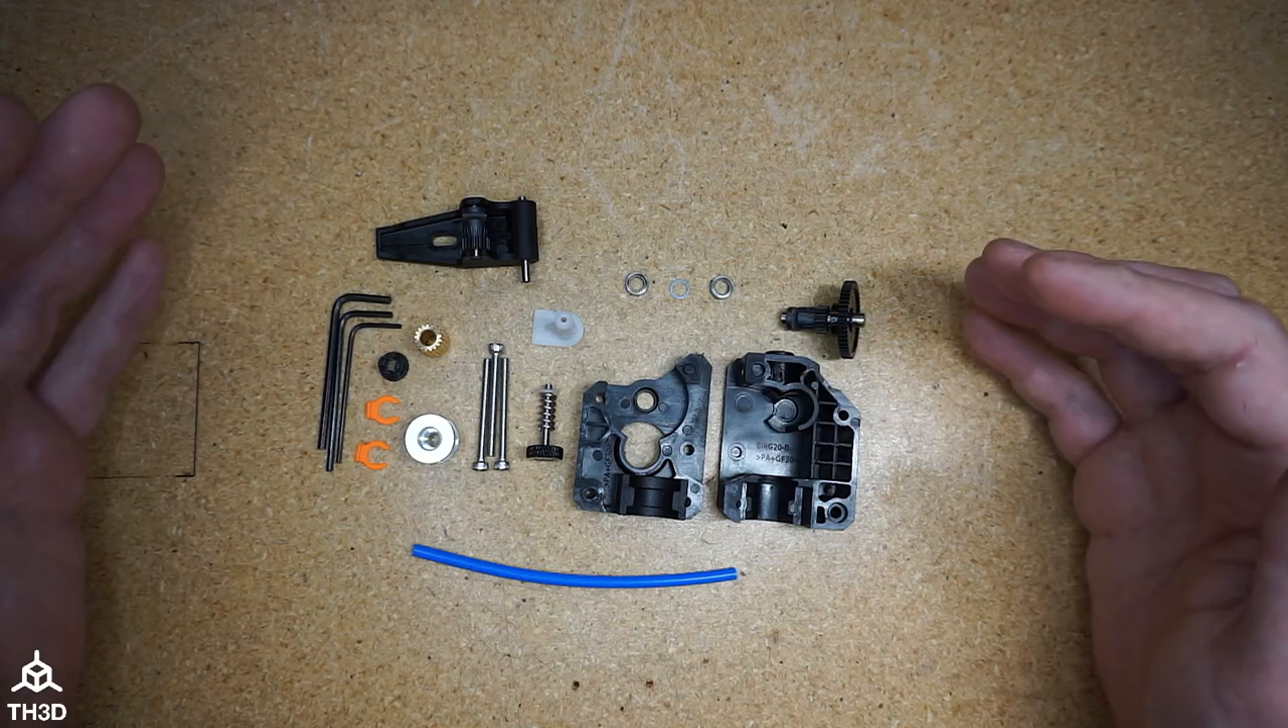I just have this completely taken apart so you guys can see what it looks like and where everything goes in the event that you need to completely disassemble the extruder.